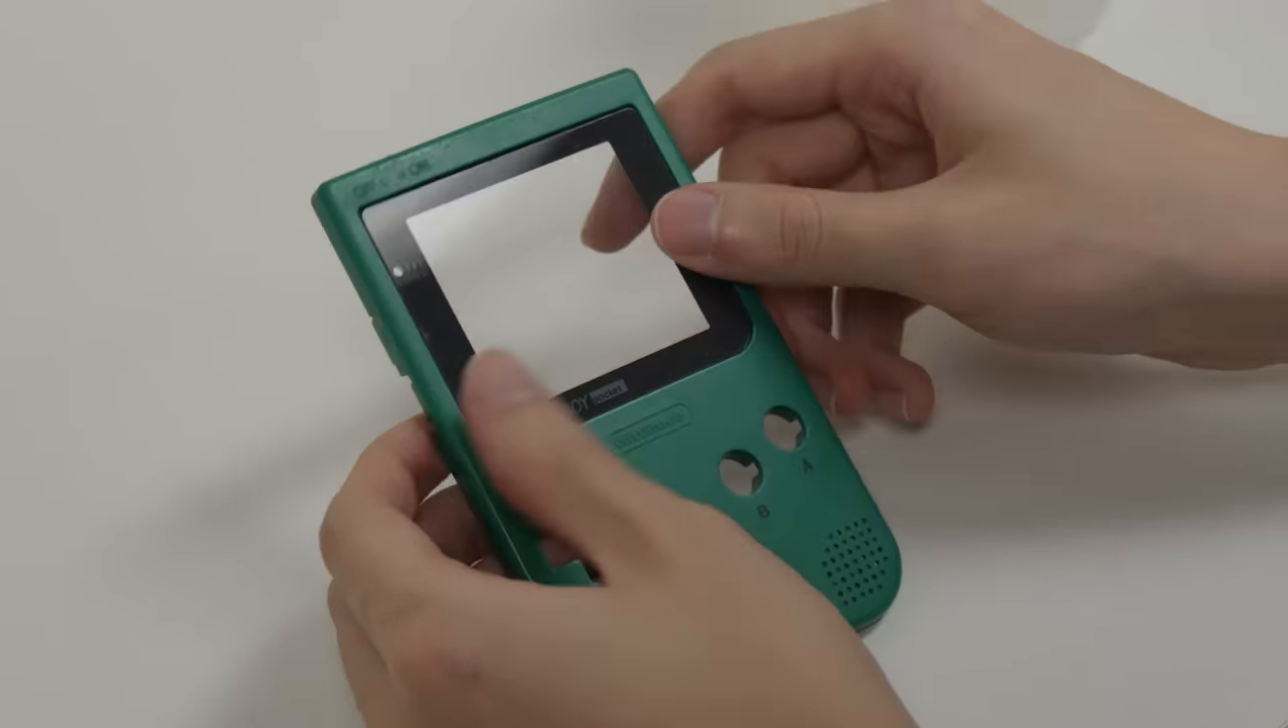I got the lens stuck on, the bezel is no longer naked, and now for the centerpiece.